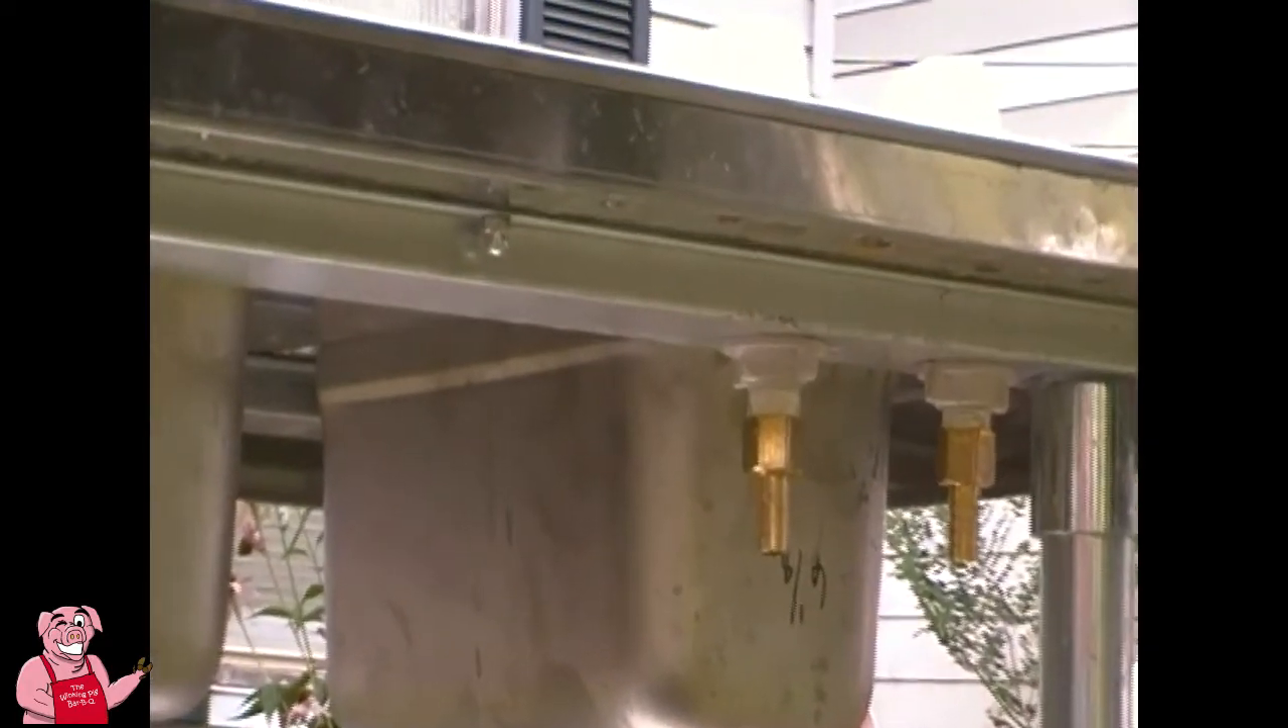Alright guys, so there we go, we got both our sinks. We got the barbed fittings on there.